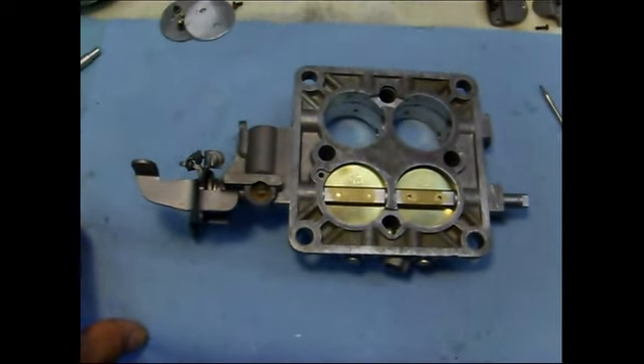I've started the reassembly of the carburetor. And one of the first things I'm doing is I'm installing the throttle shafts, which I removed.